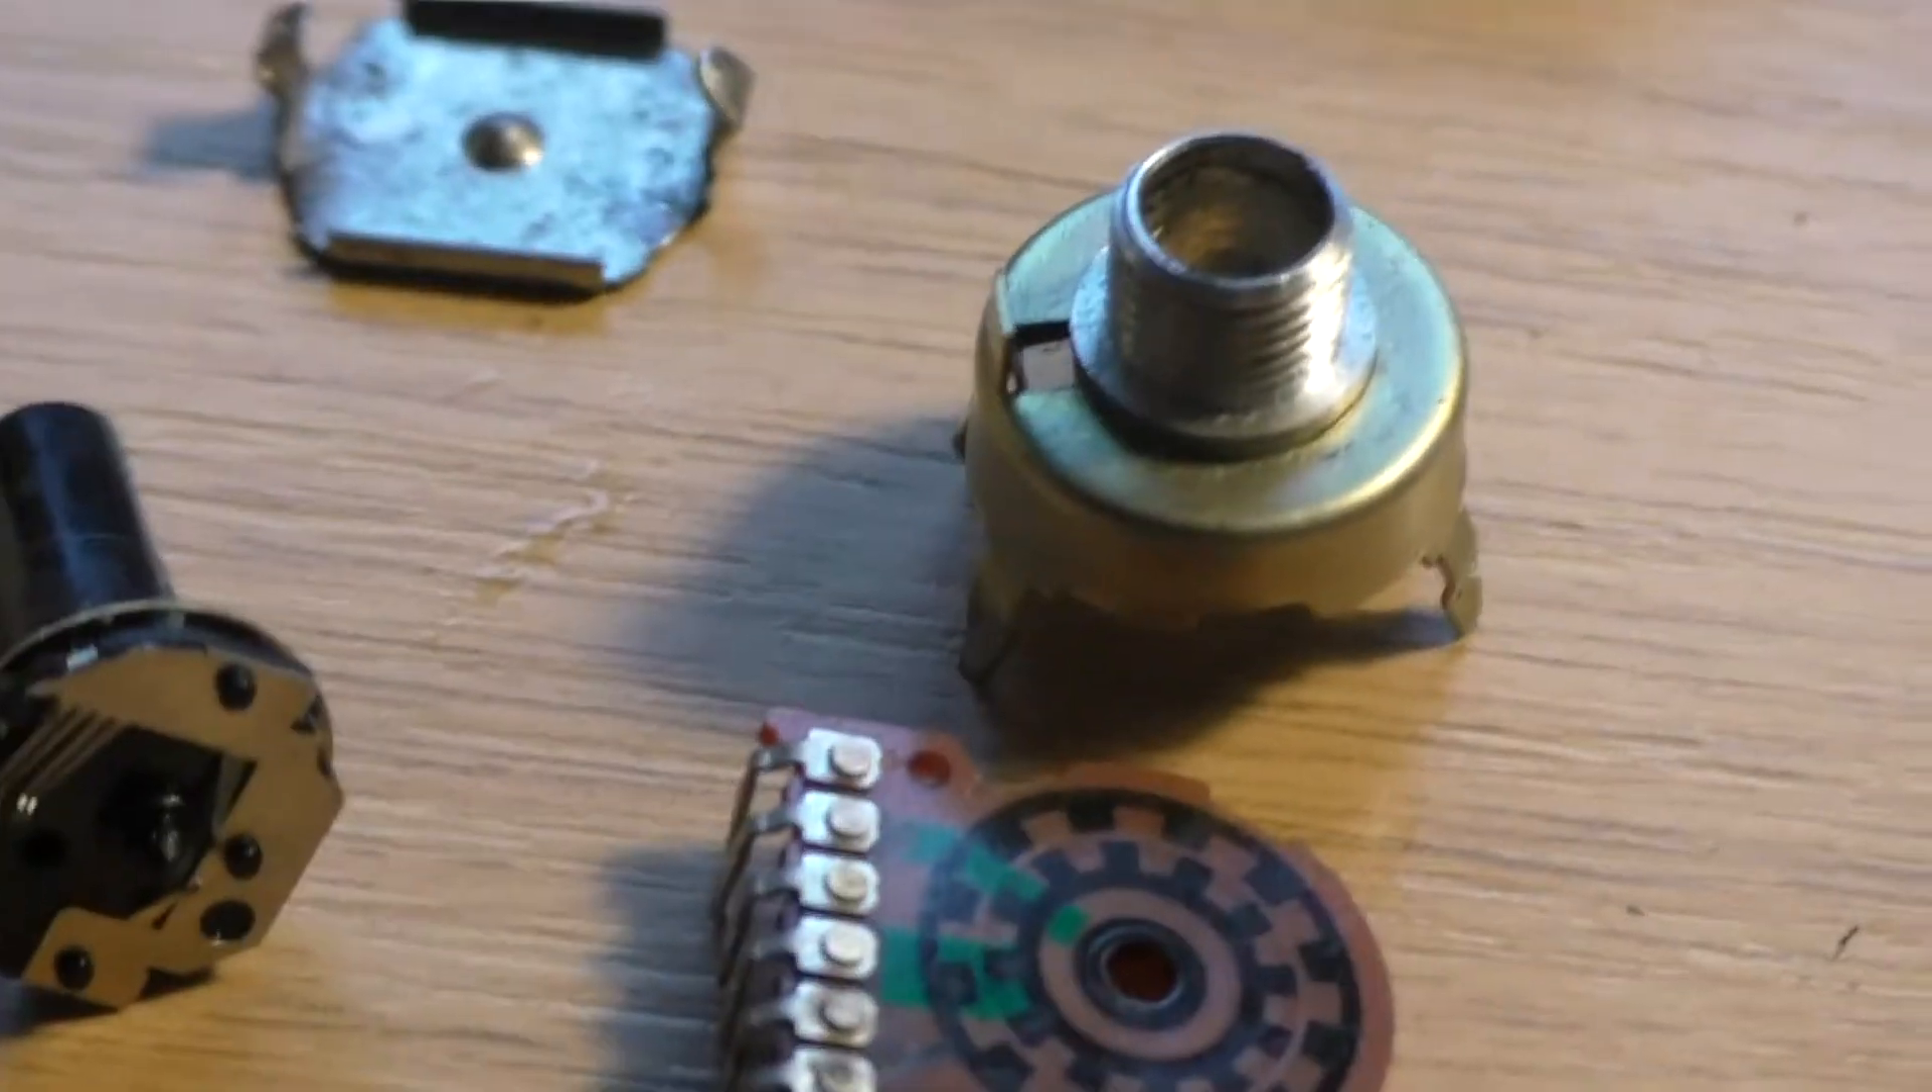Um i've took the encoder apart and here it is.